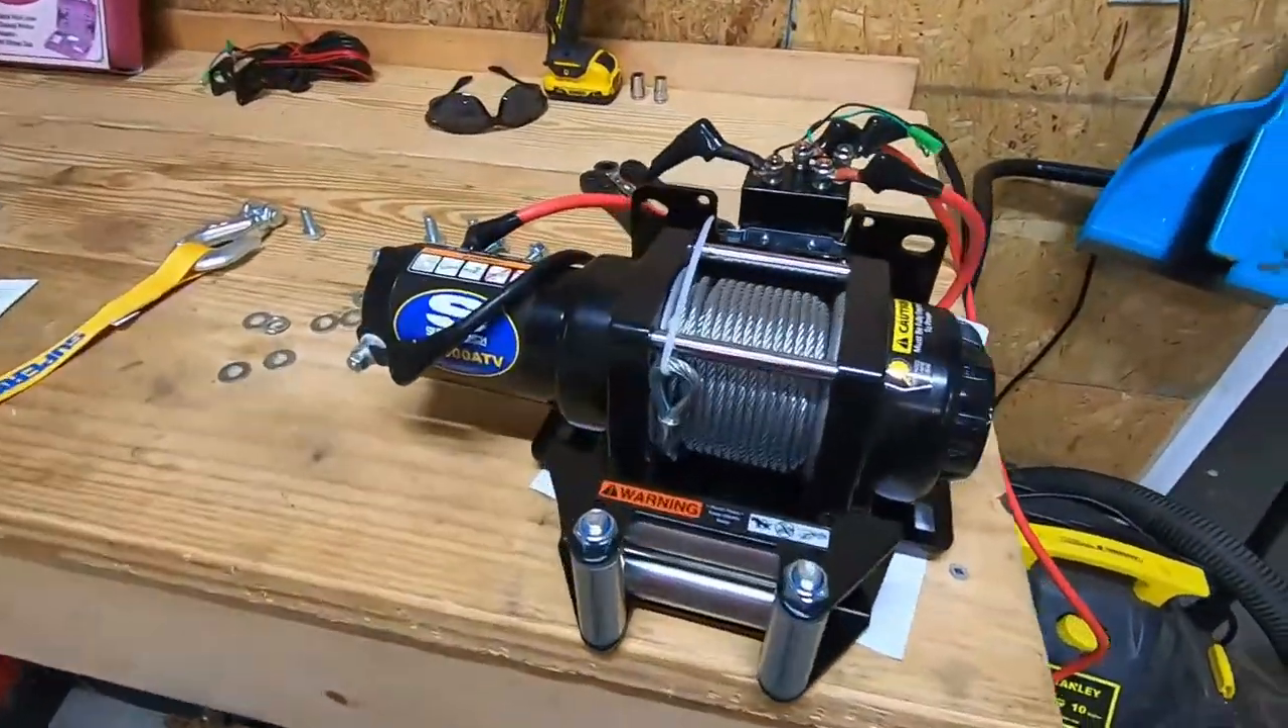So went ahead and got everything mounted up here on the KFI winch plate.